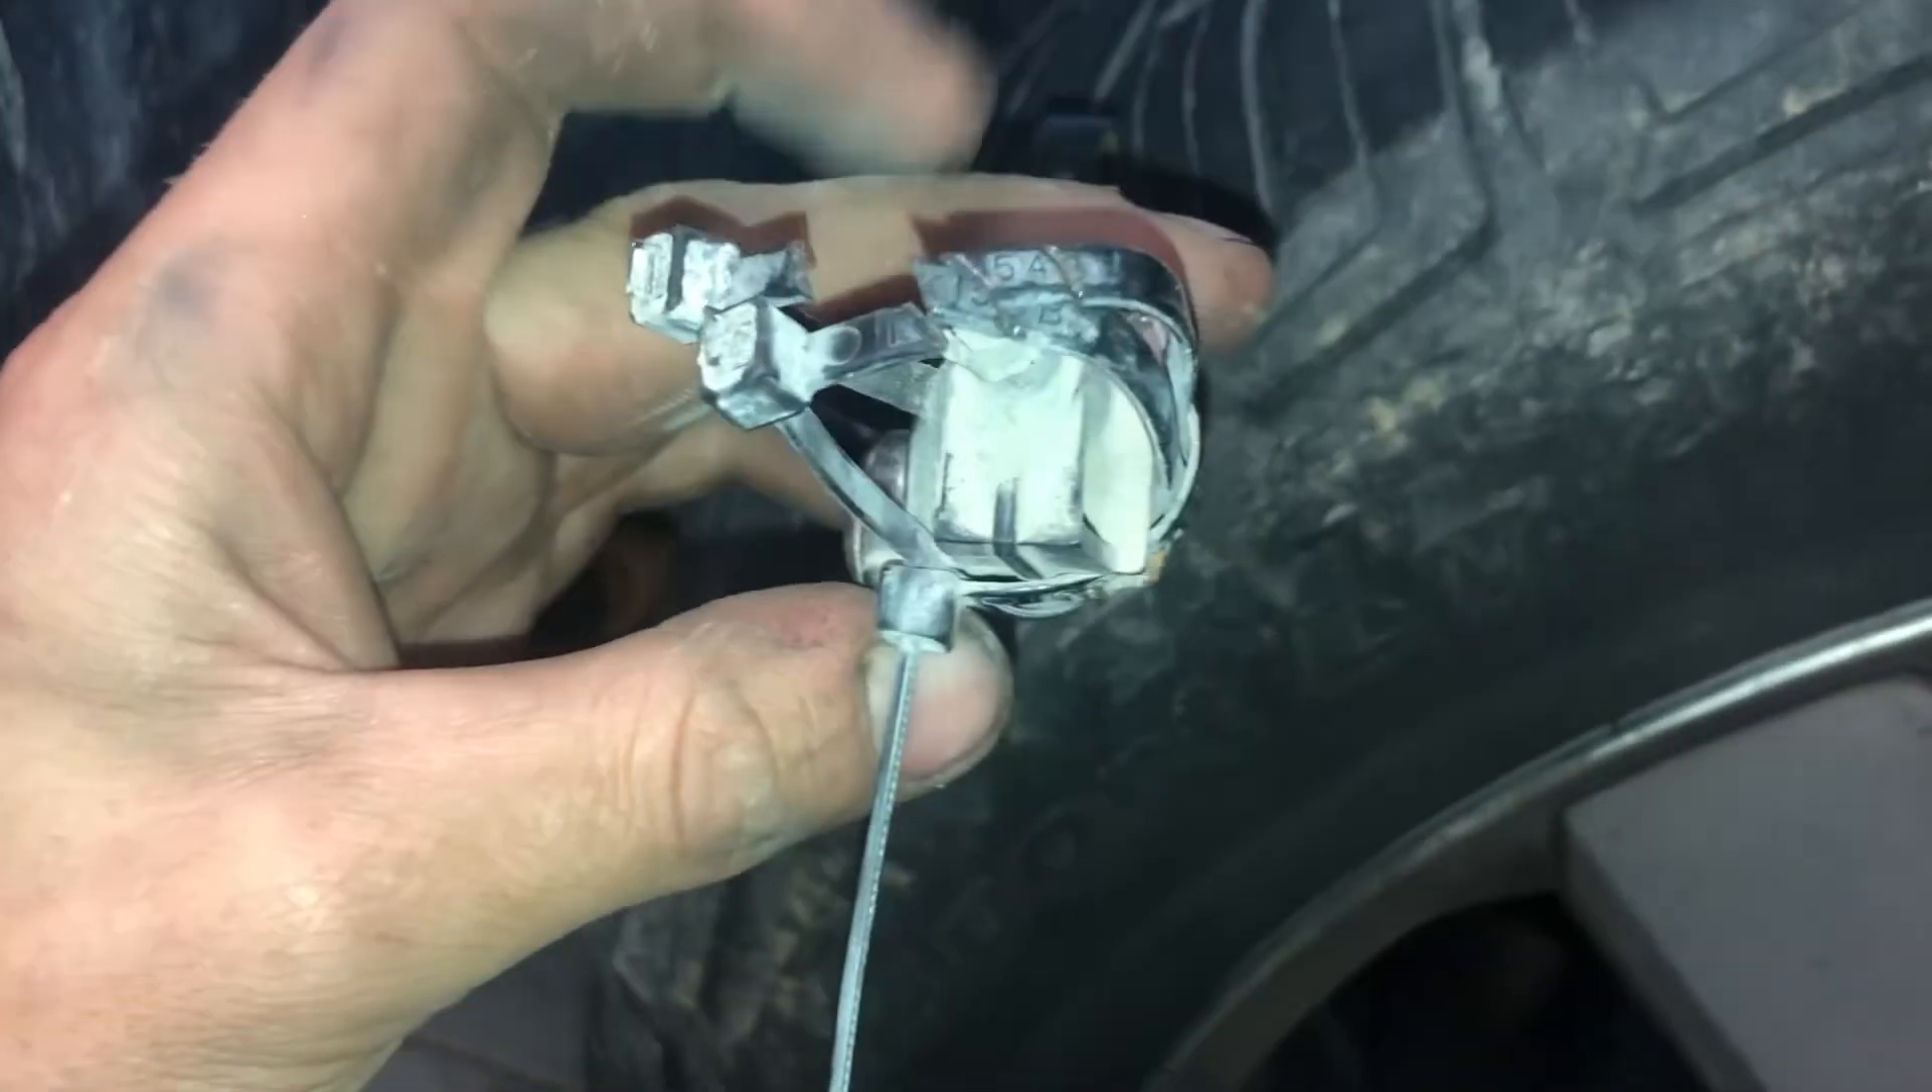Okay, so I got the sensor and linkage out here.